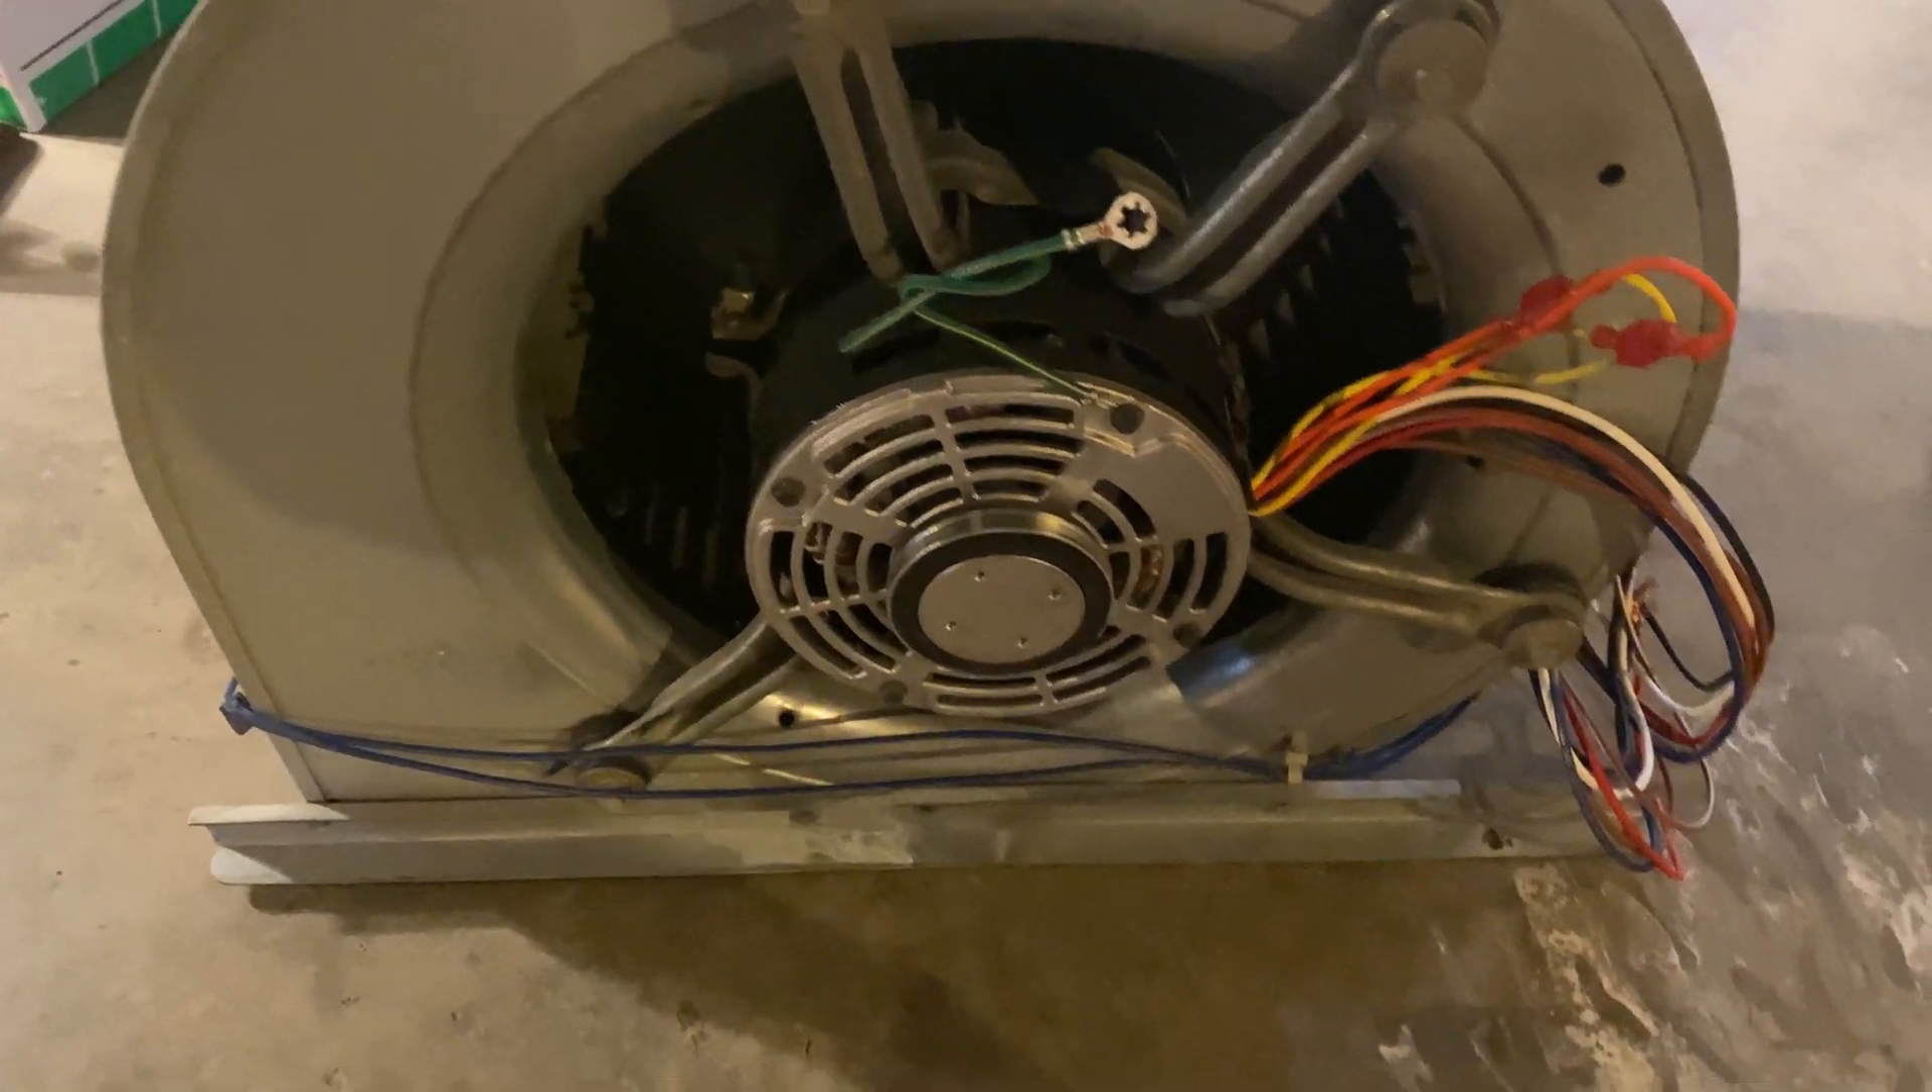We got our new motor mounted back in our squirrel cage.